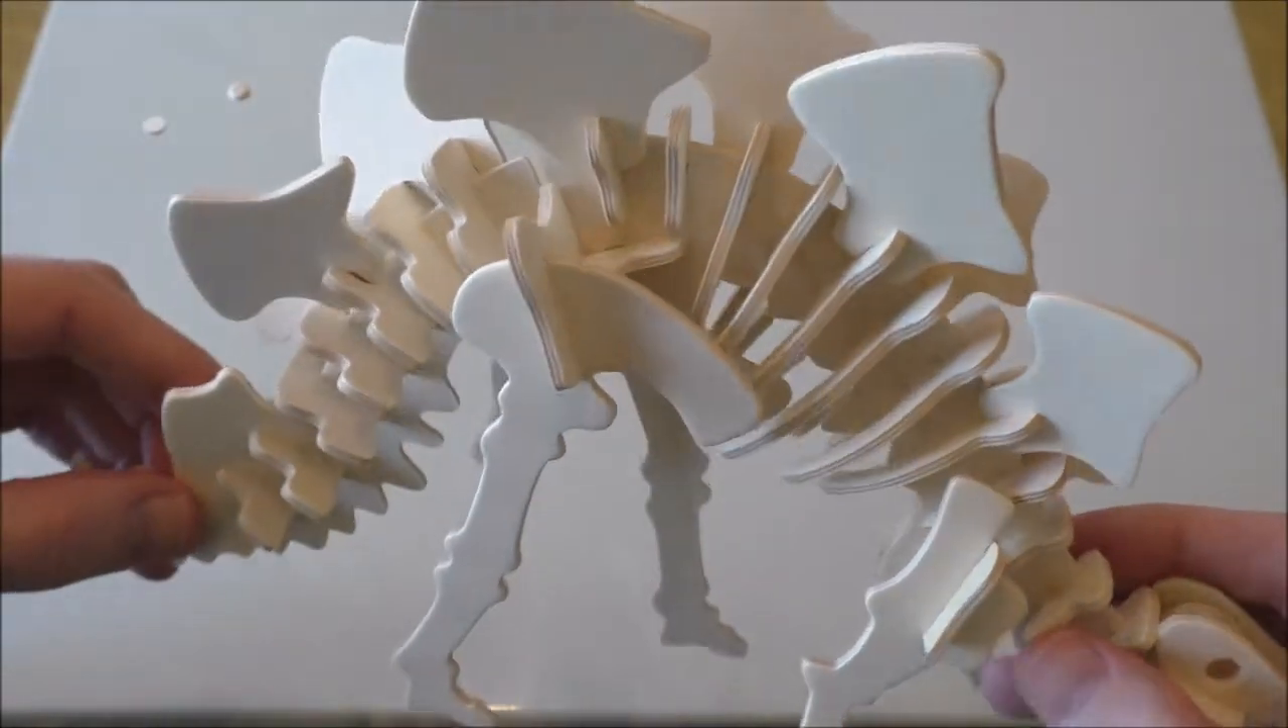The stegosaurus is complete and as you can see the spines all fit on quite nicely.